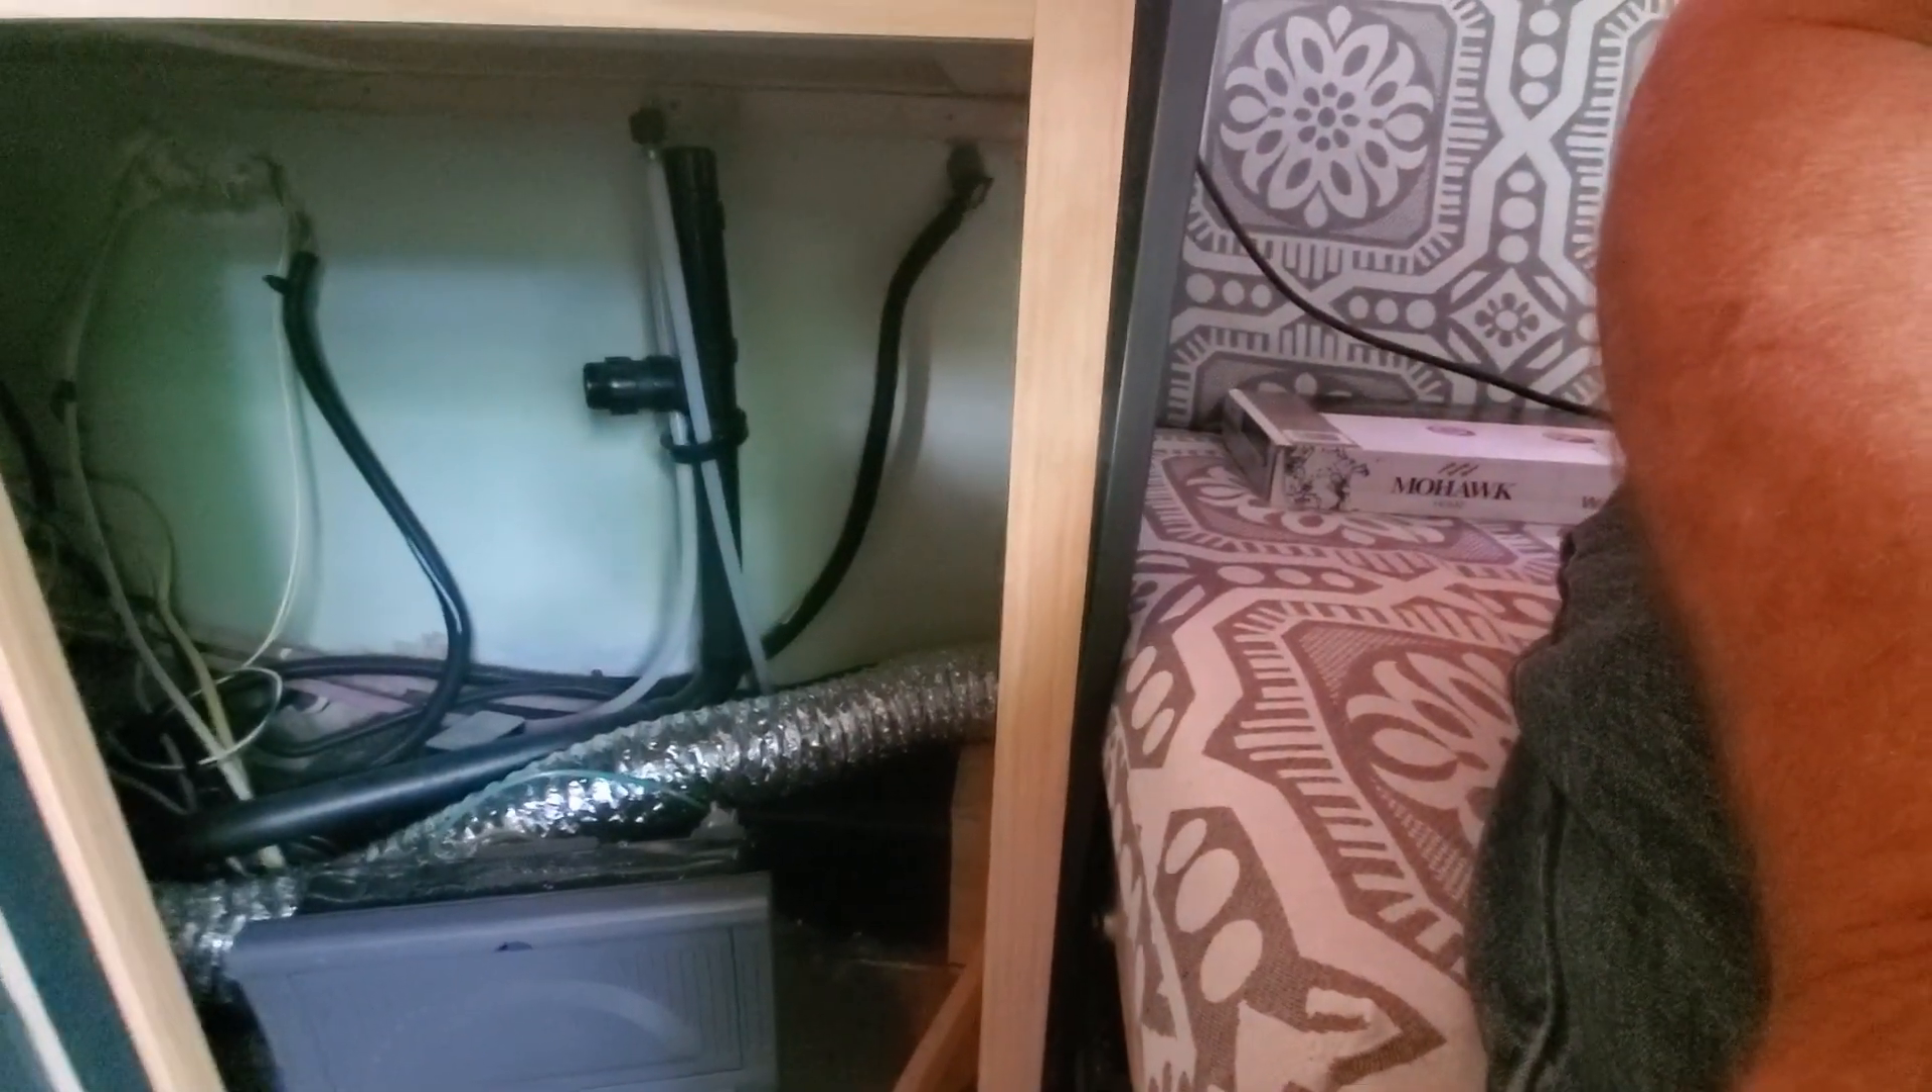You'll notice there's no shelves in there yet.